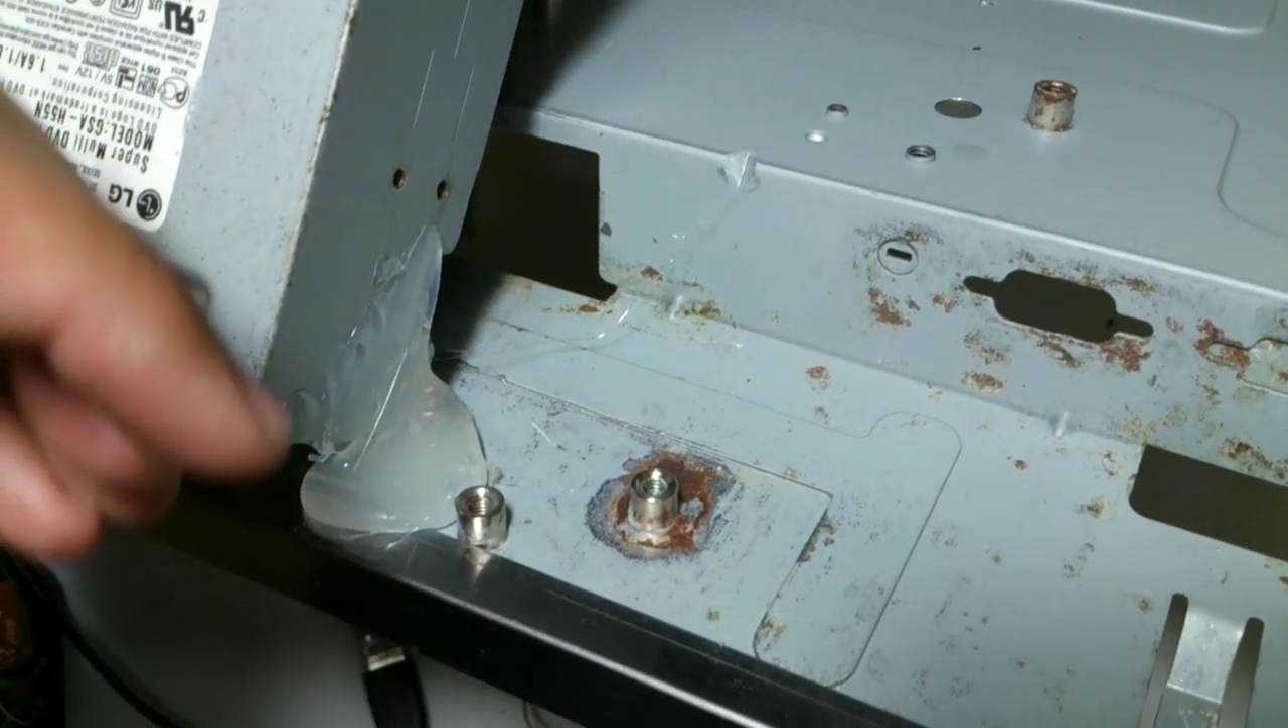Aqui eu colei com cola quente, né, essa parte do drive de DVD.